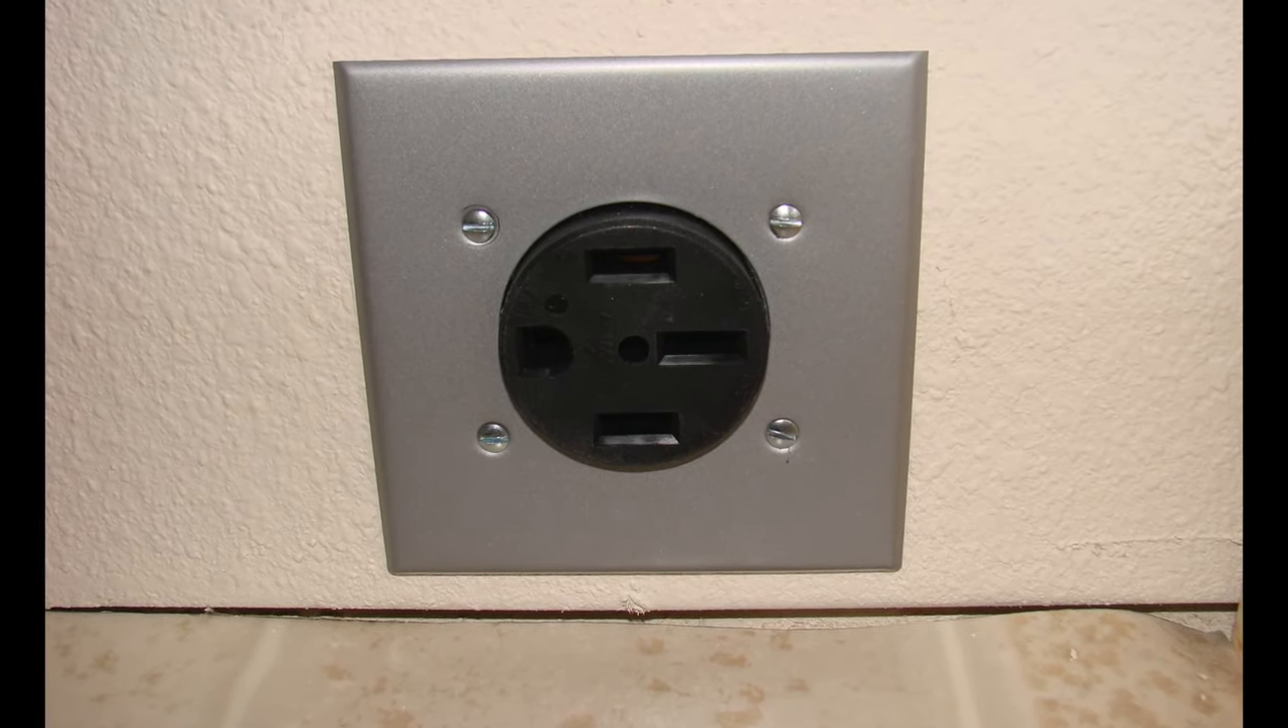Once this four wire range receptacle has been installed, we carefully put on the metal cover. And we are done with that installation and now we're going to be getting into the cords.